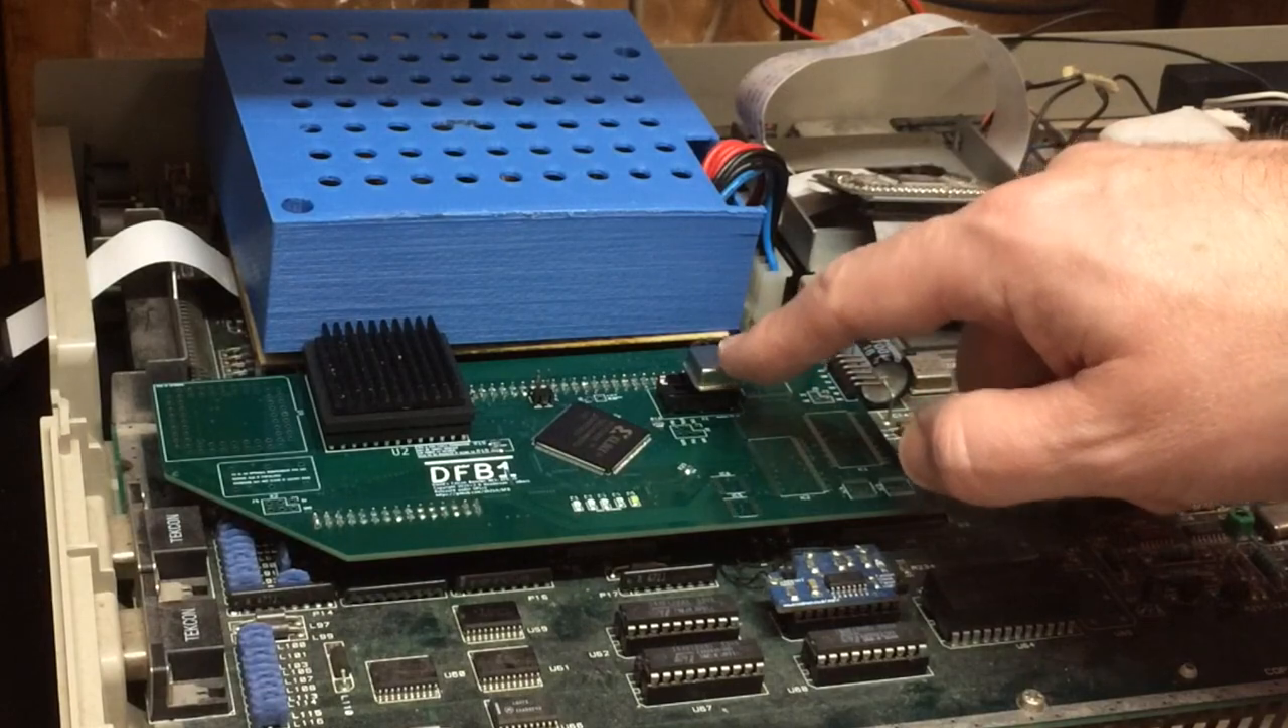Just put a protective plastic cover over the power supply. And here is the card that we've just built.